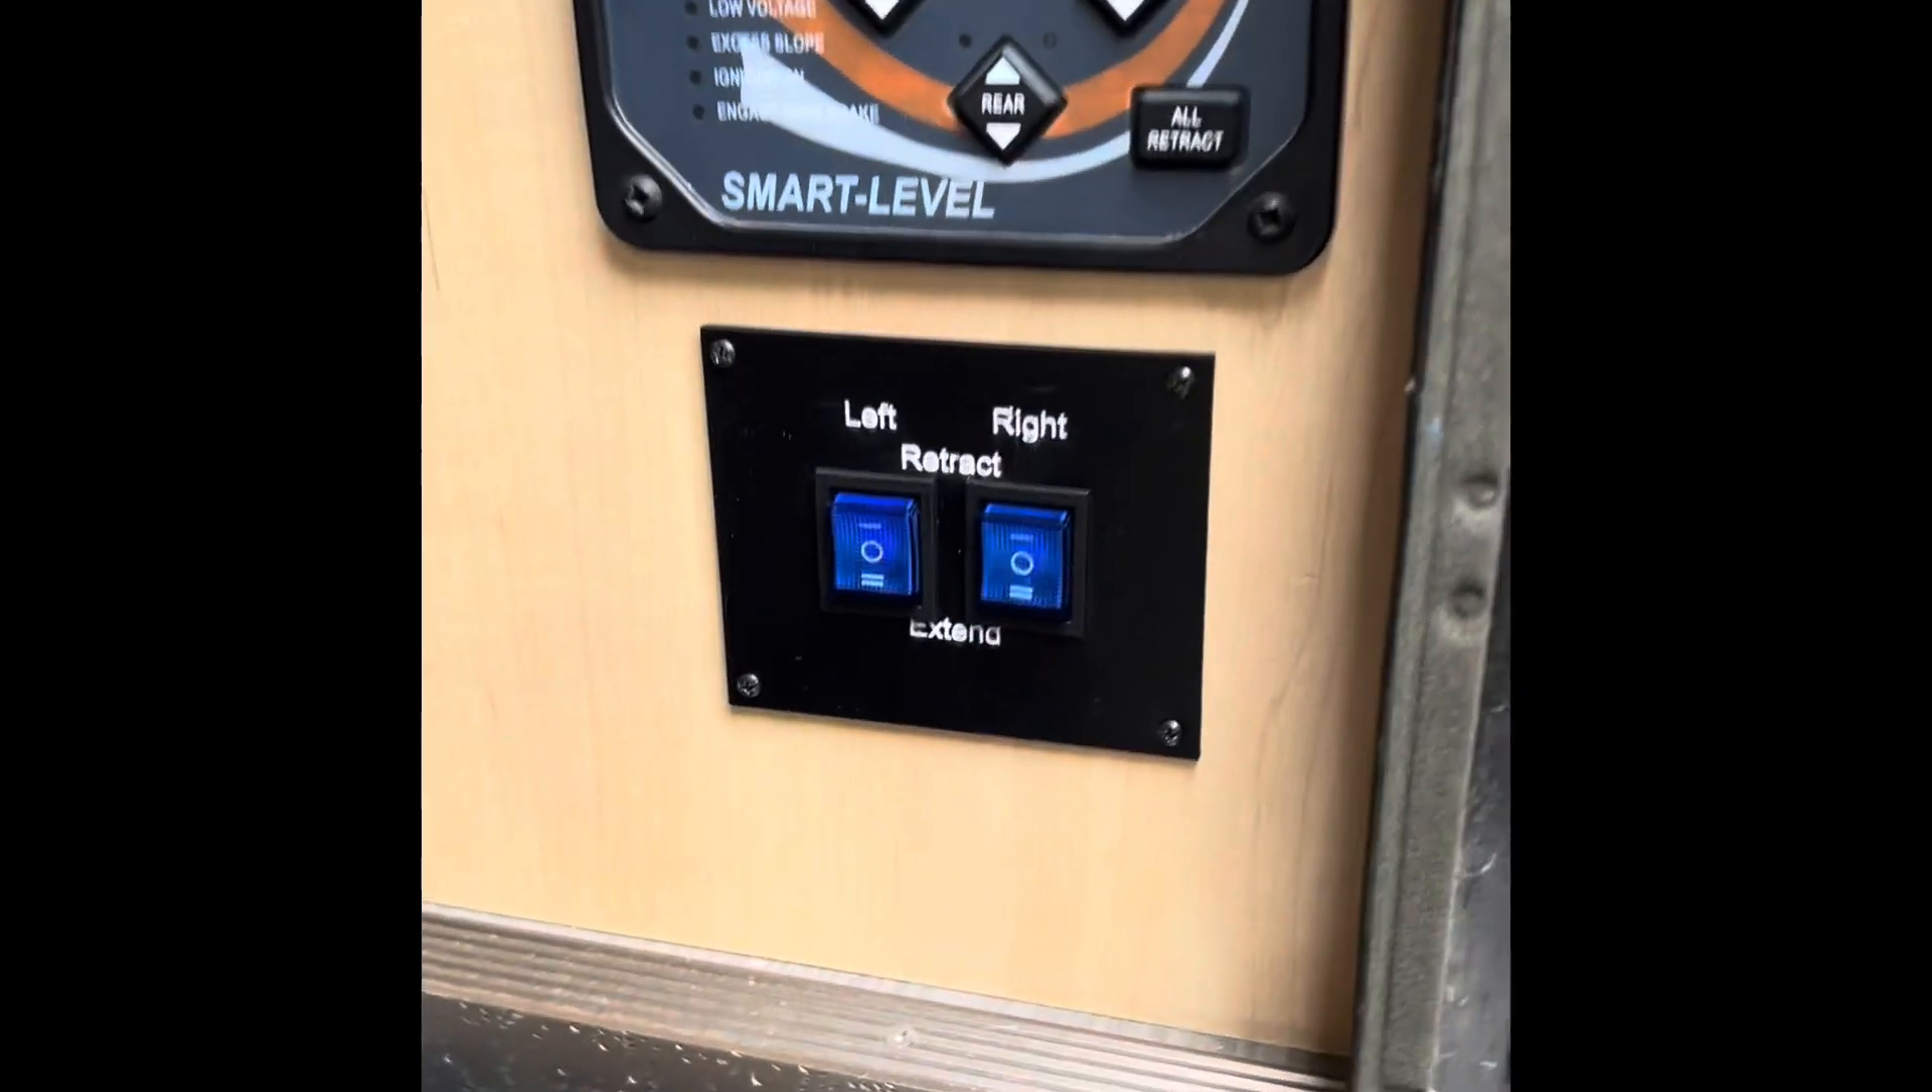This is the control panel installed right below the equalizer jacks.